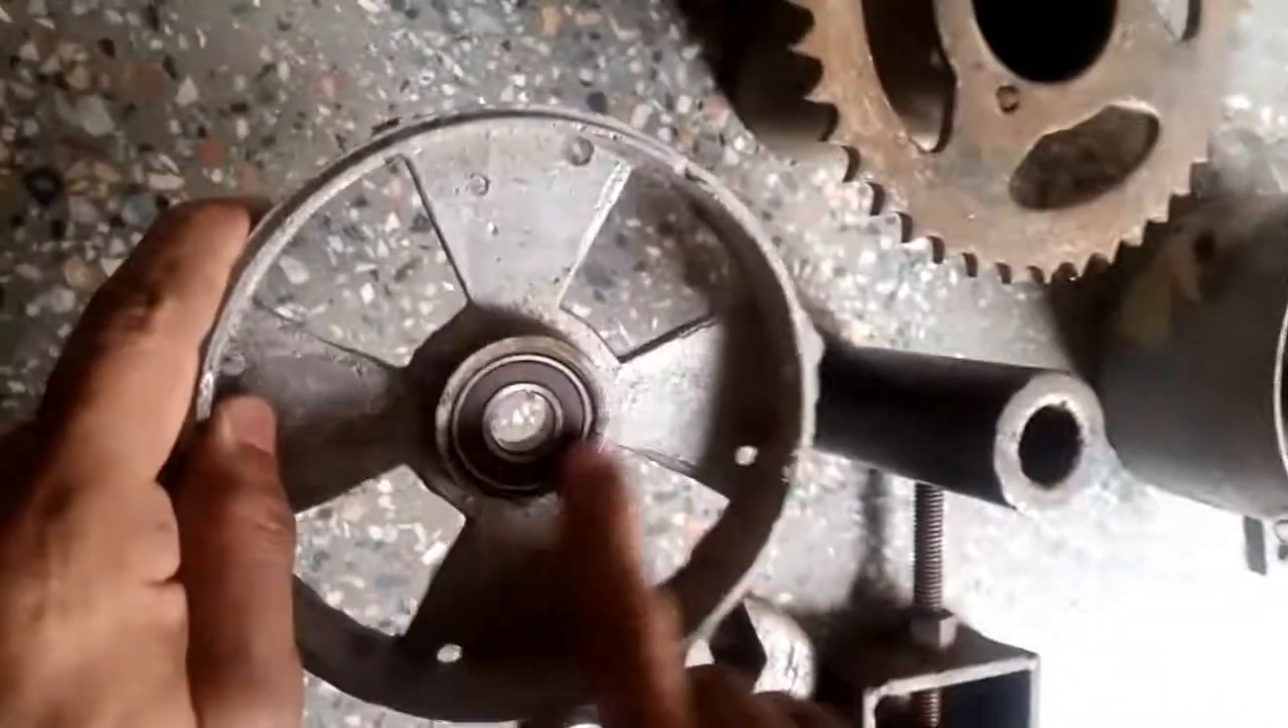یہاں پر یہ بیرنگ بھی جو ہے وہ اپنے کپ کے اندر جو ہے وہ بیٹھ چکا ہے۔